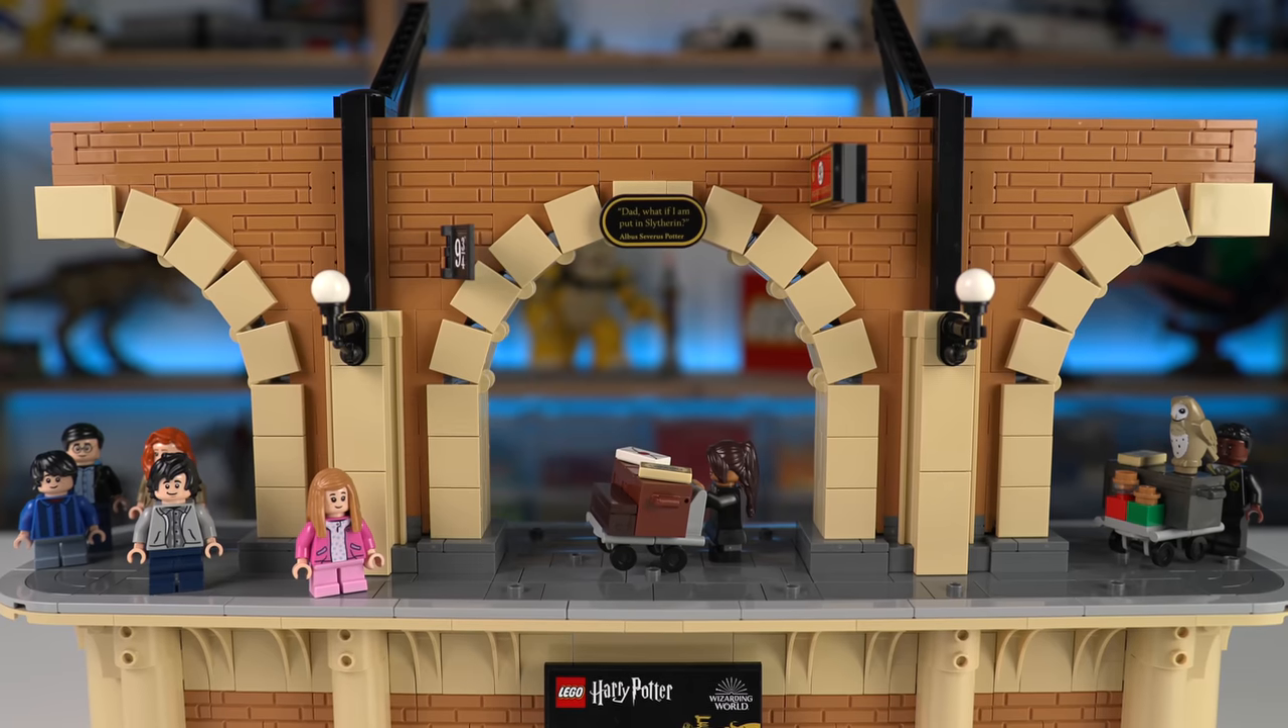The arches themselves while being a cool building technique feels a bit flawed with these gaps between the 2x2 tiles used.